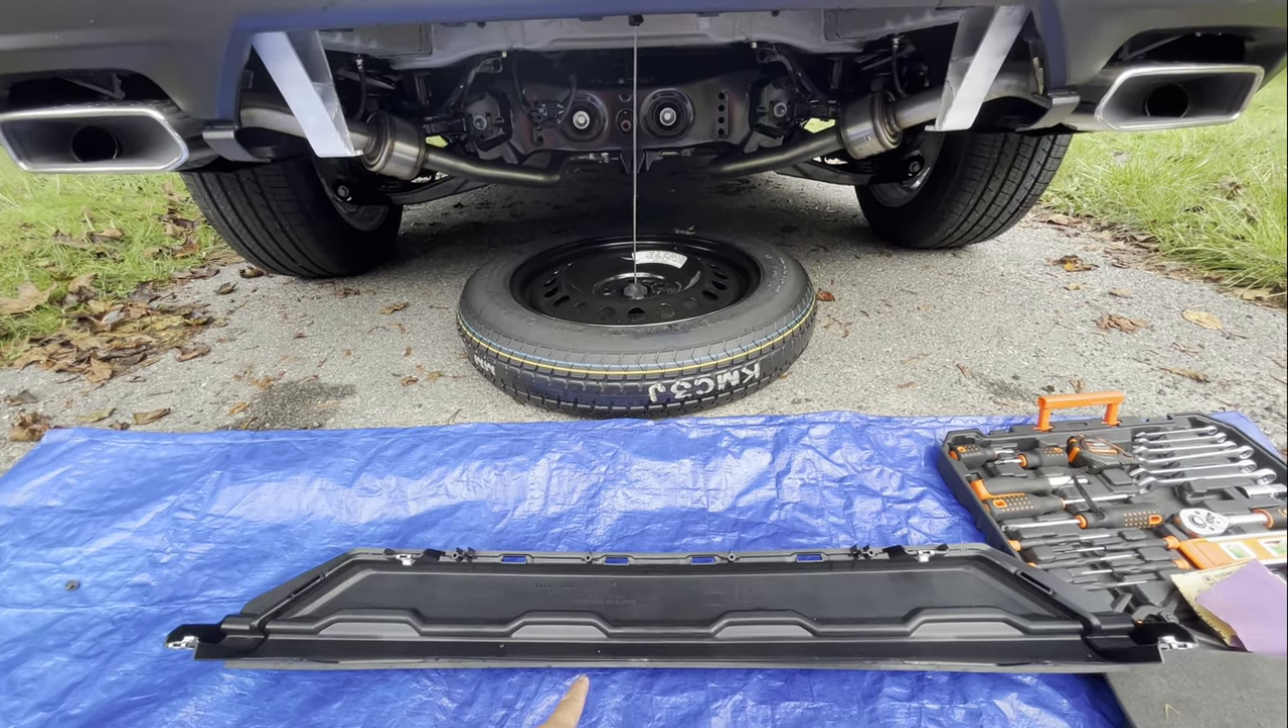Right okay now we have the bumper piece off so we can install the trailer hitch from the six holes.